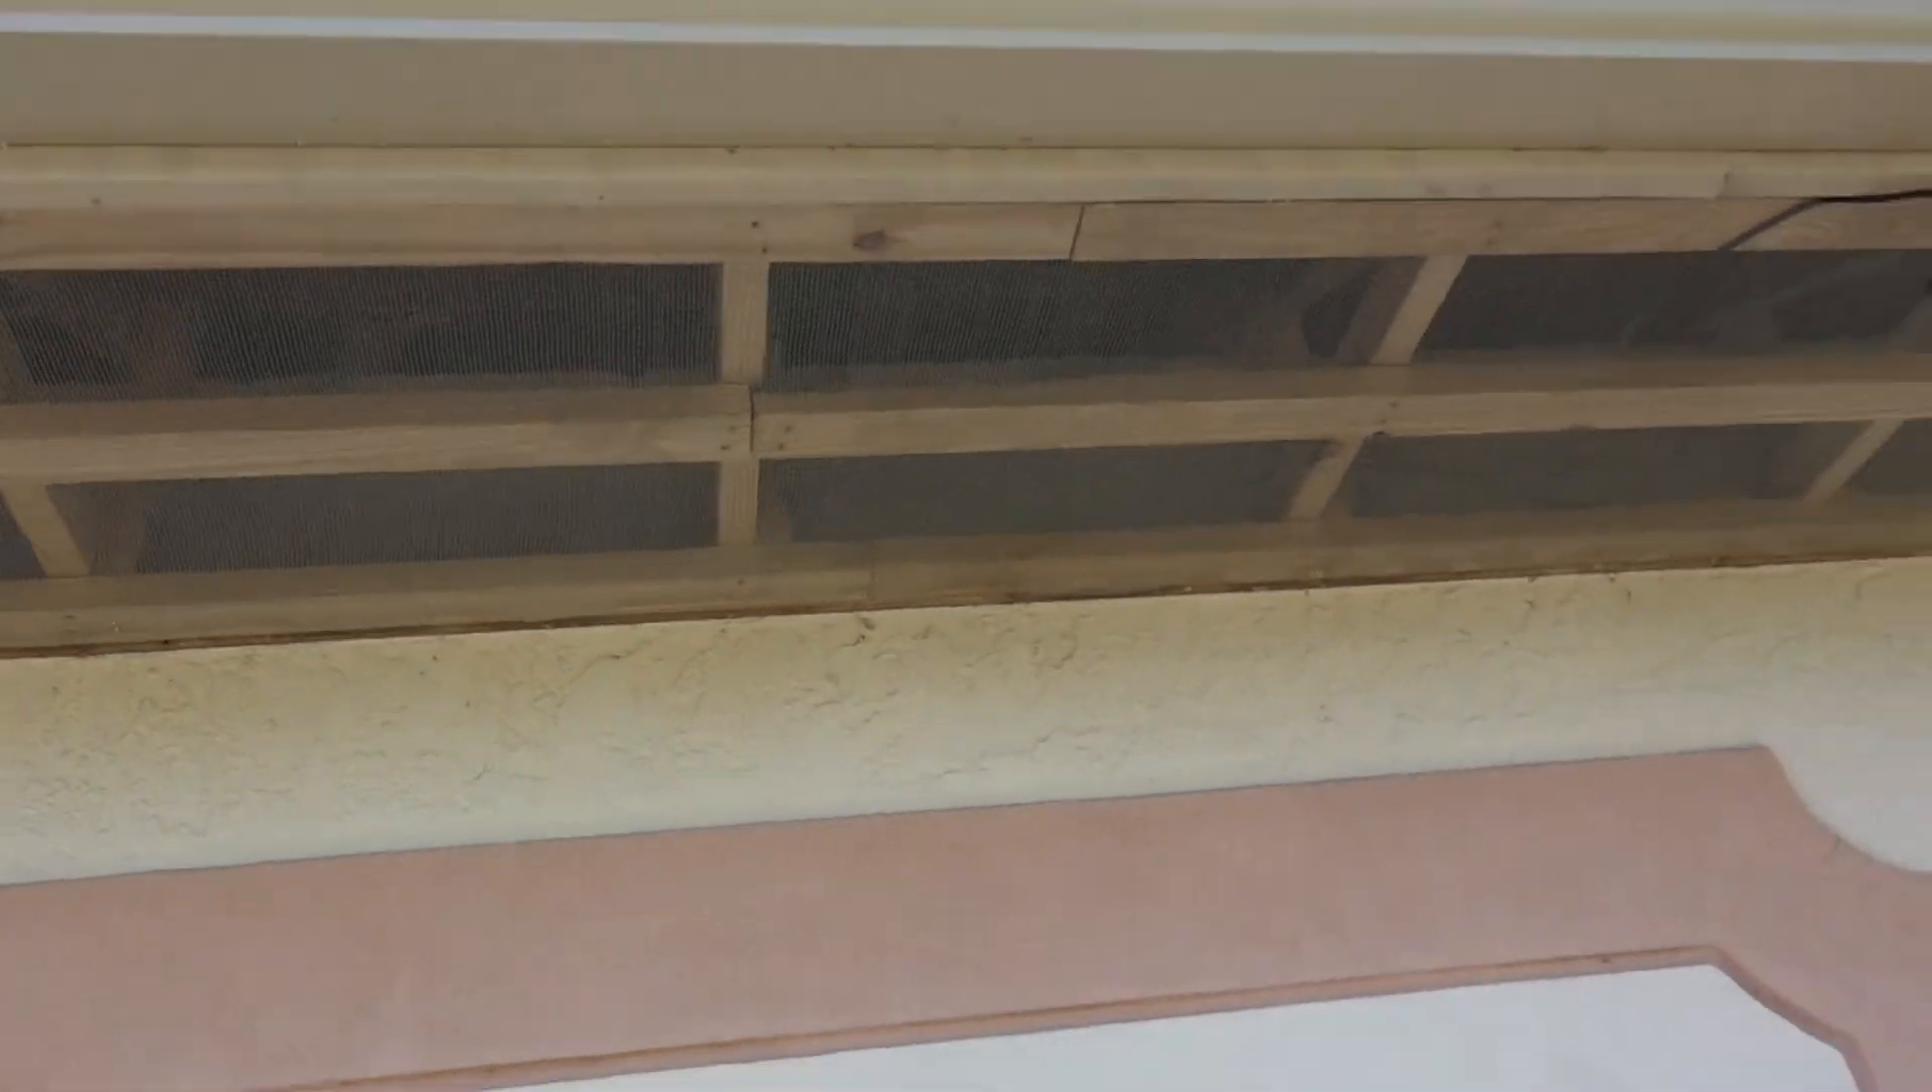Here's my temporary soffit all screened you can see I screened everything.